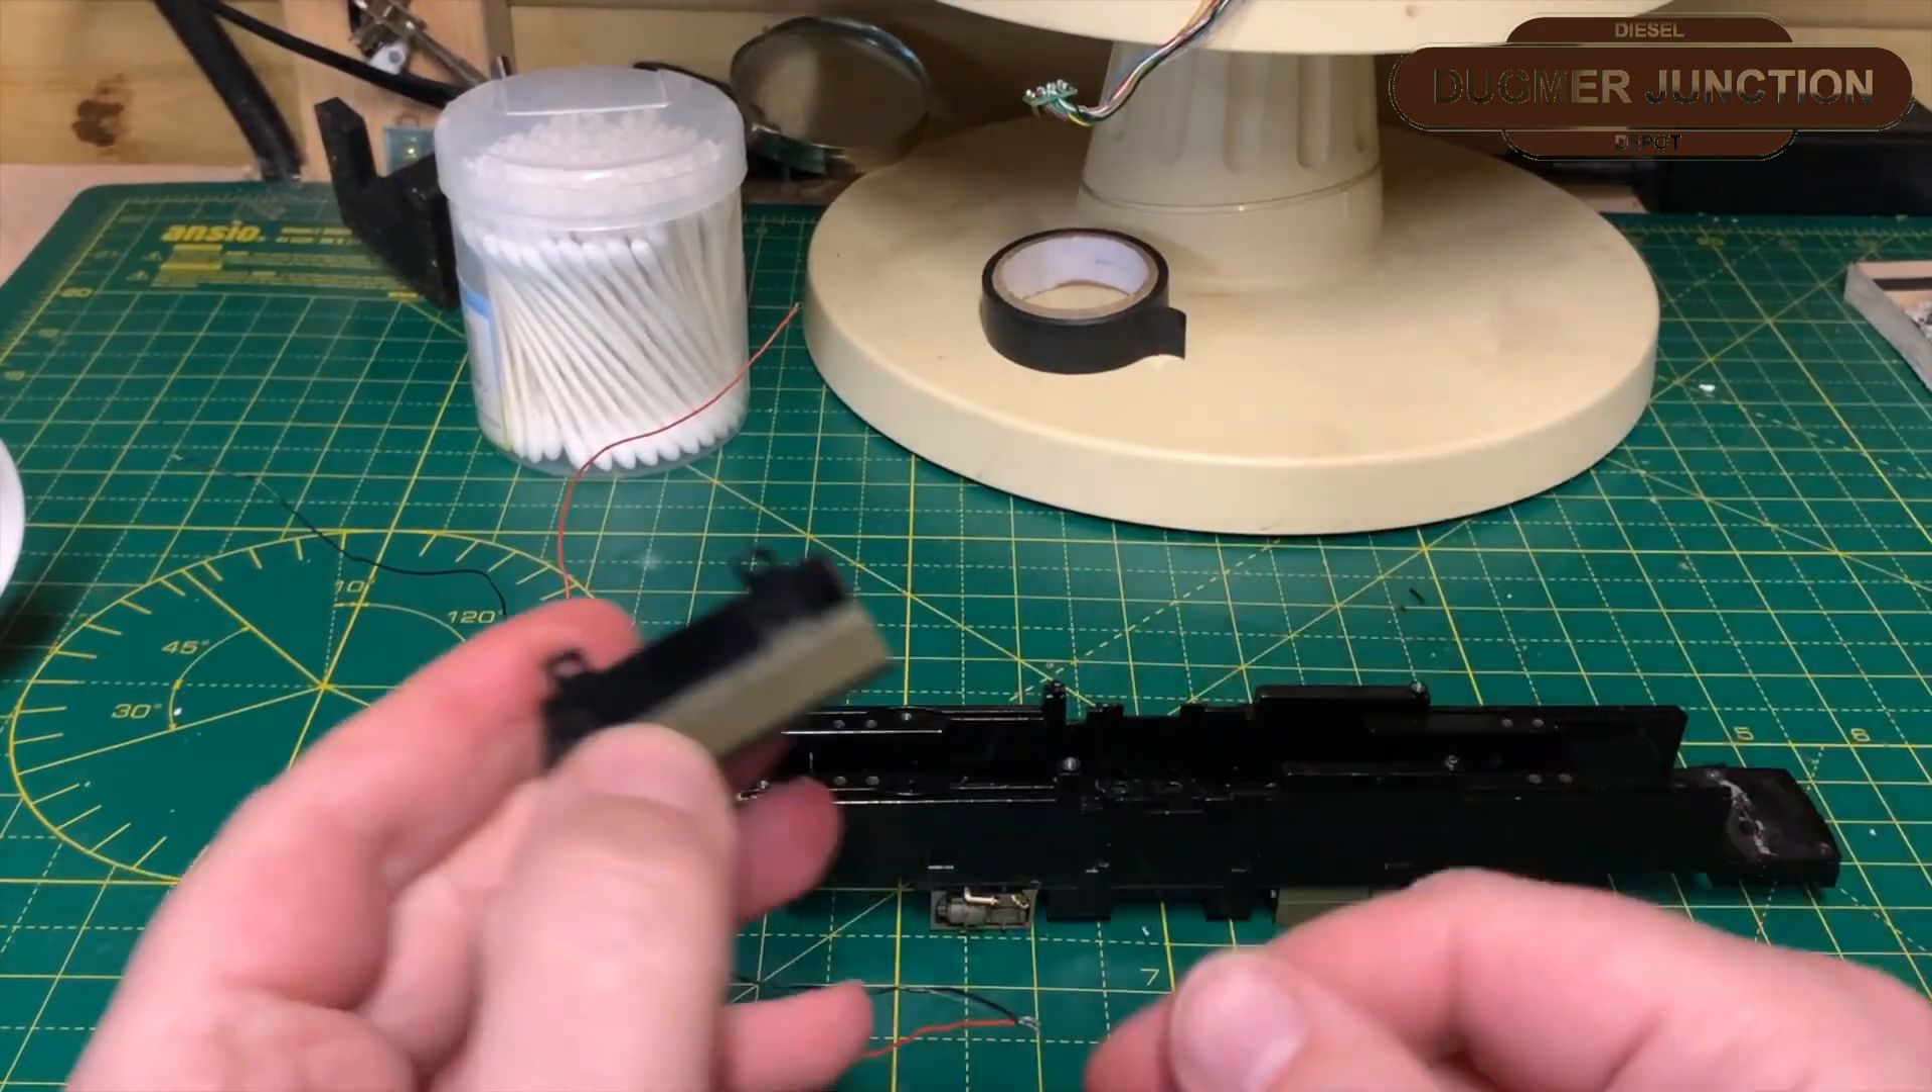So that's the fuel tank taken away from the bottom.